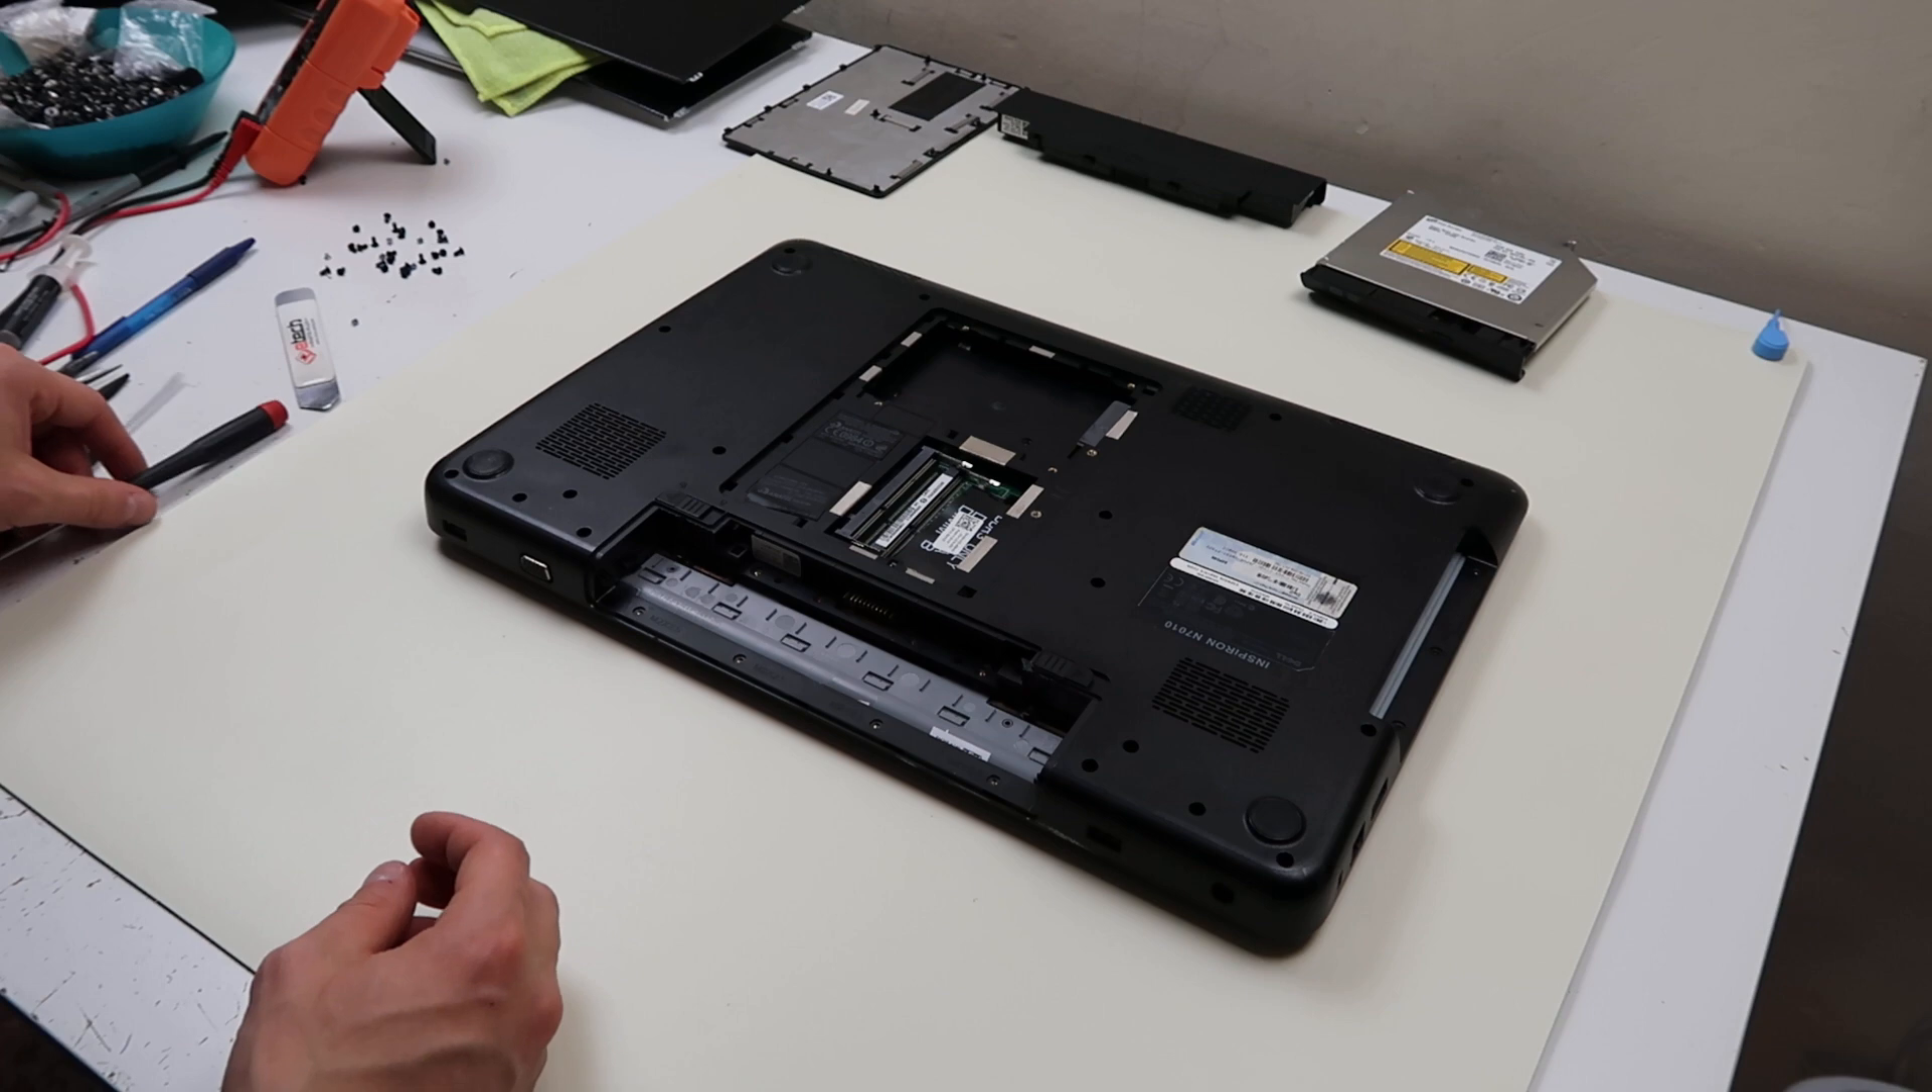All right, so that bottom case is pretty much taken apart.